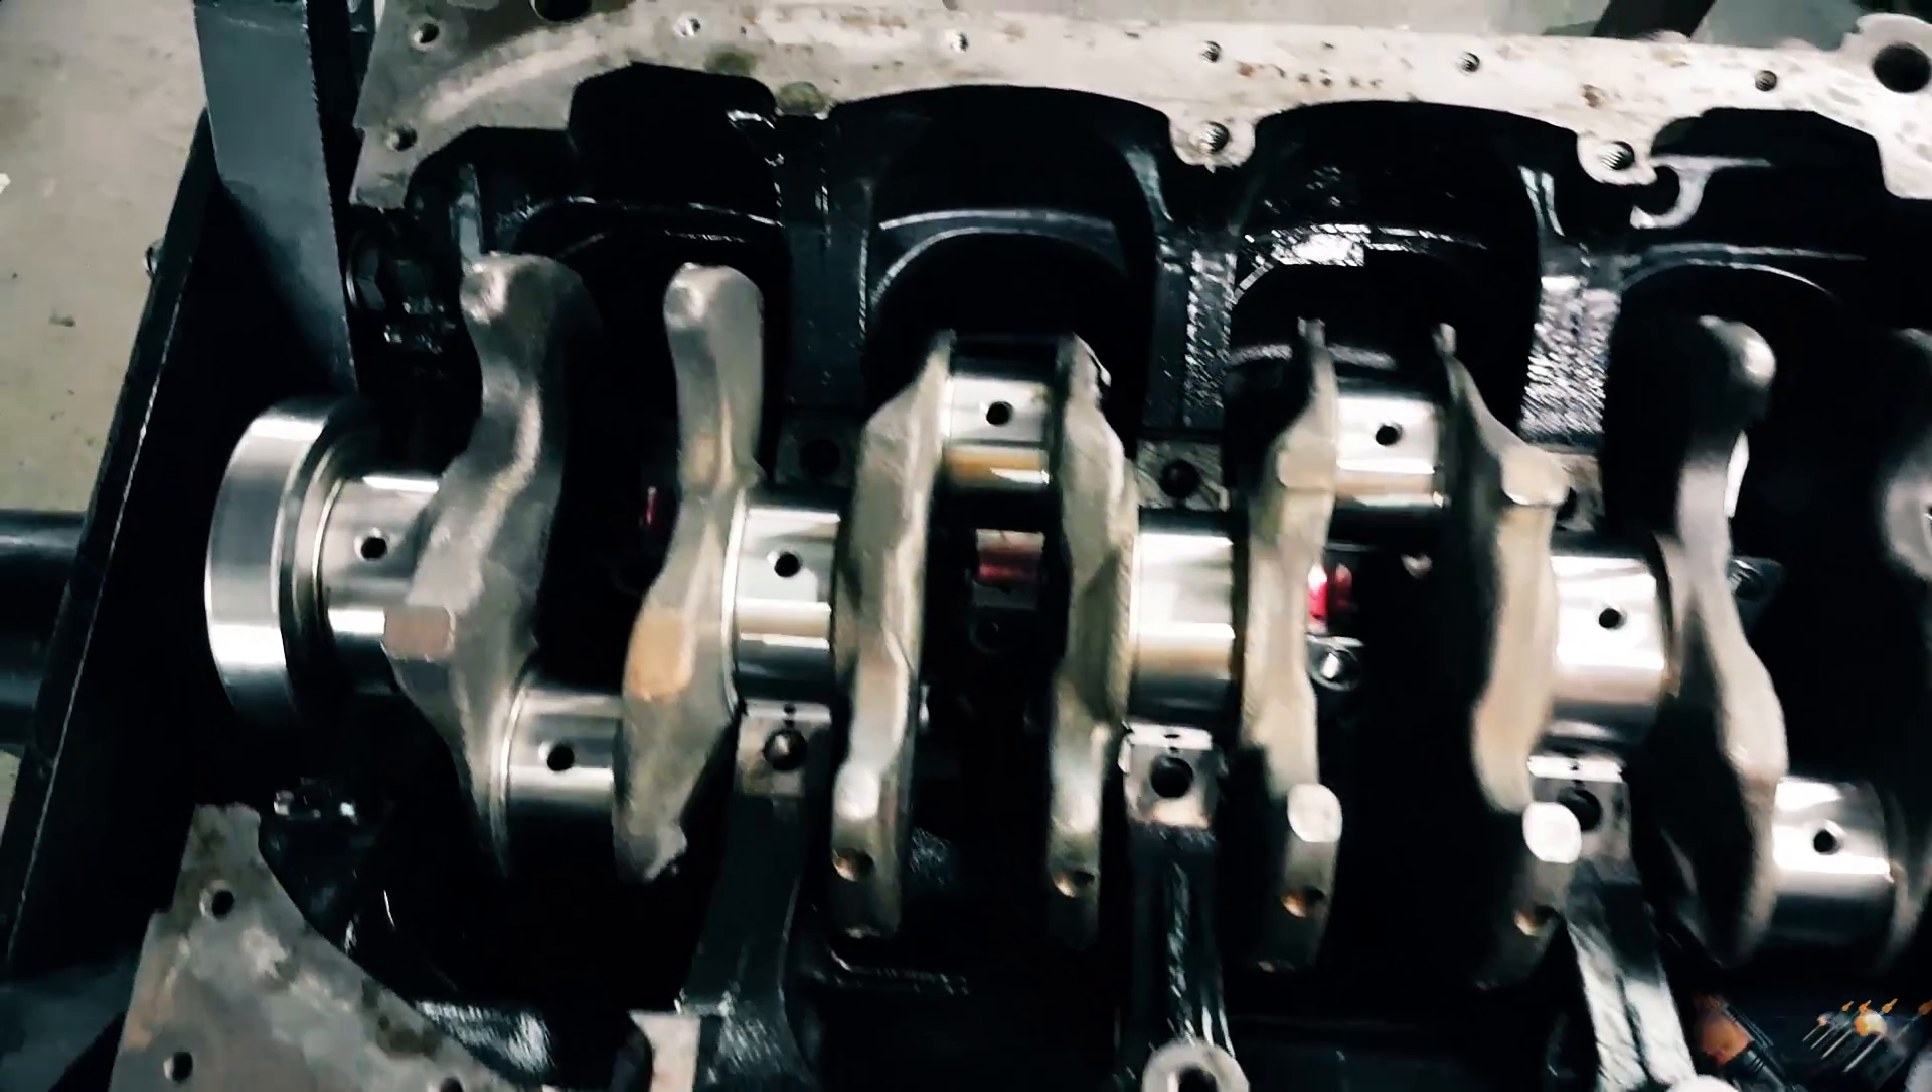Ну что коленвал на своем месте осталось накрыть его постелью и закрыть шатуны.